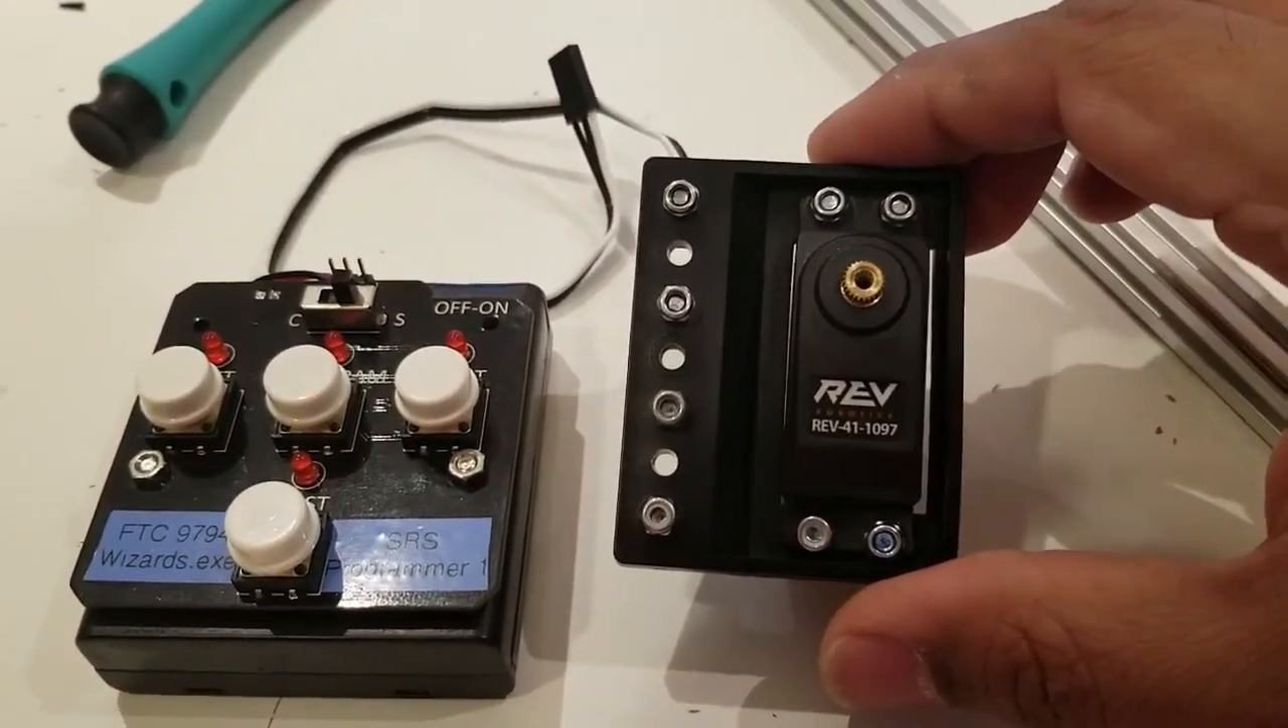Alright, as you can see, I put the four hex screws to connect the rev servo to the bracket. You can see it's there.